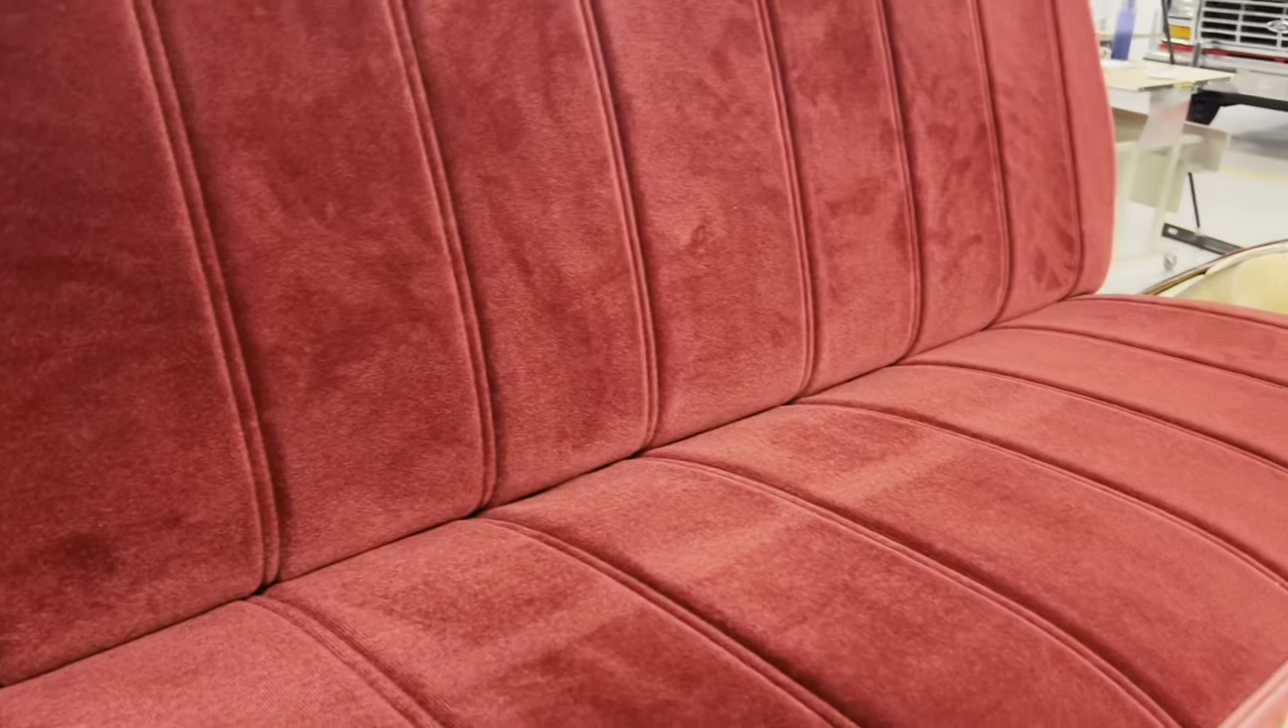We just got the seat cover on.